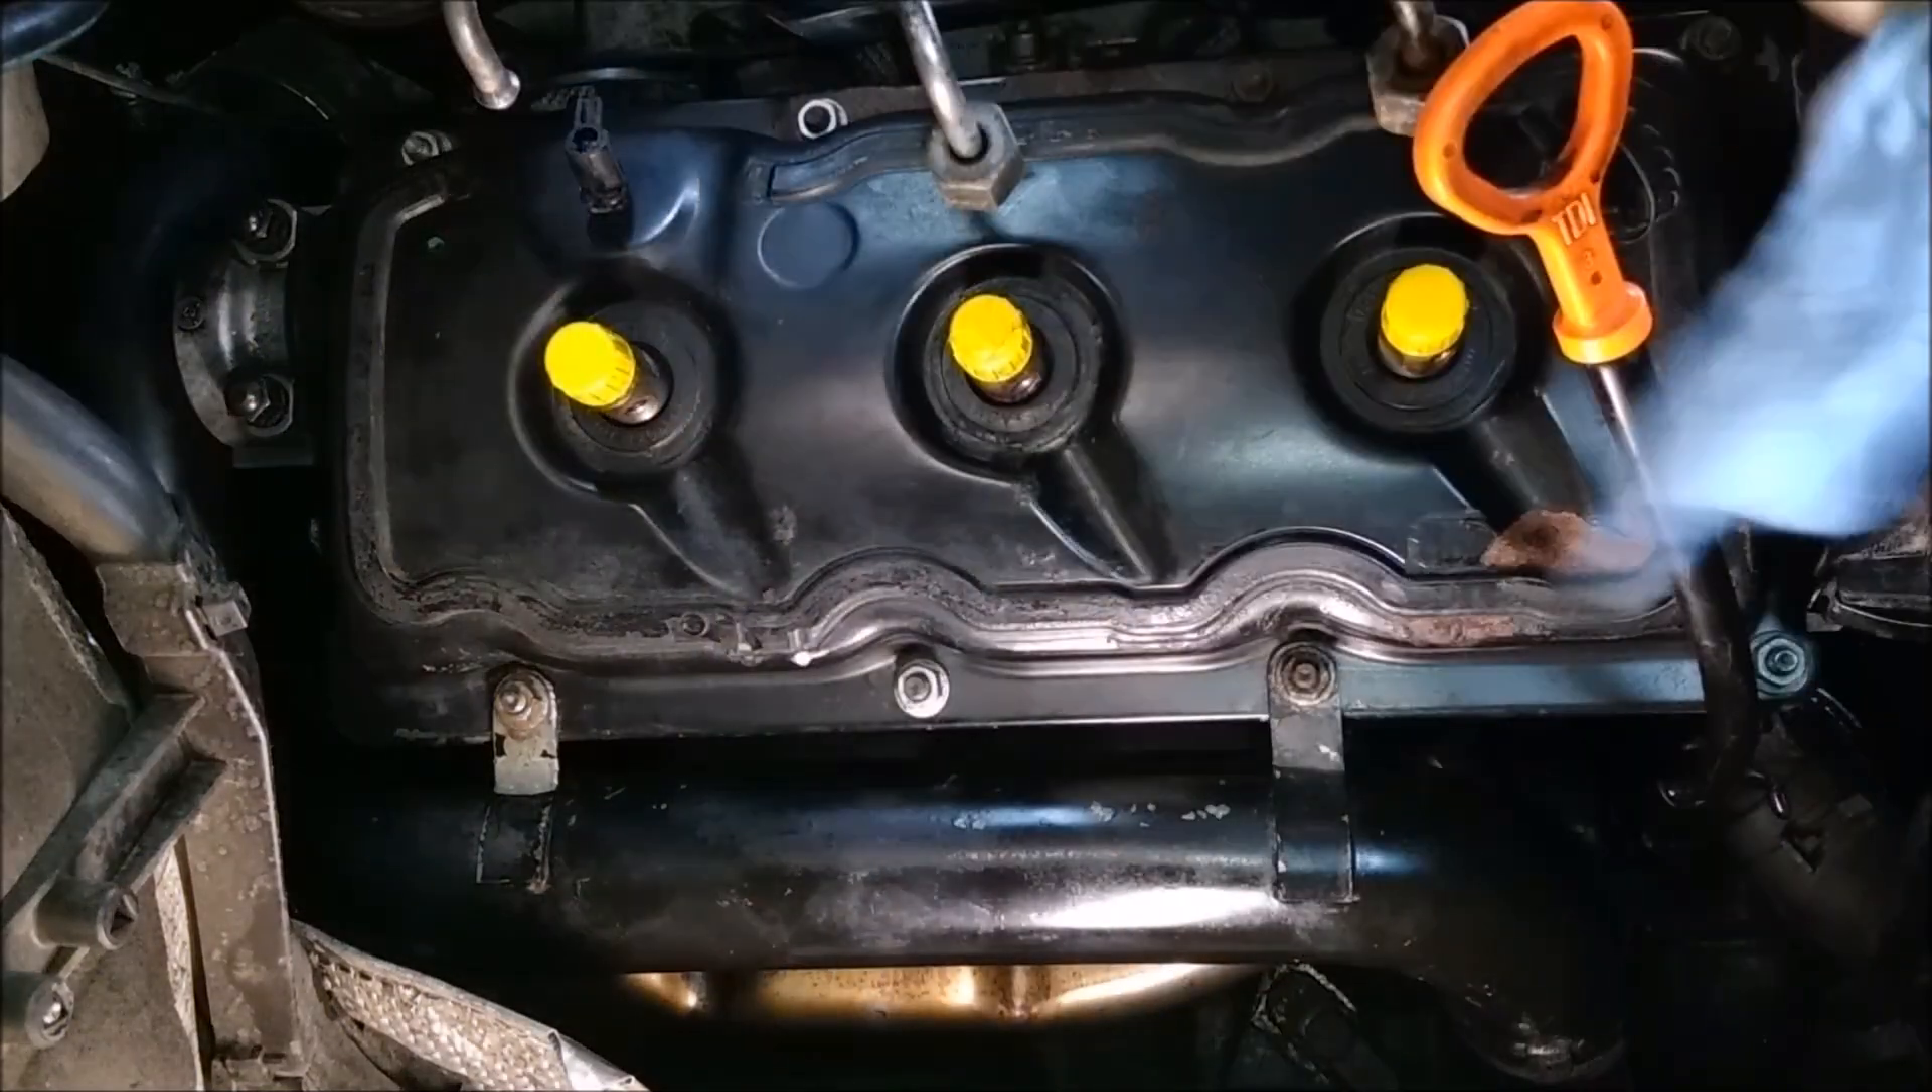Клапанная крышка у нас установлена зажата.